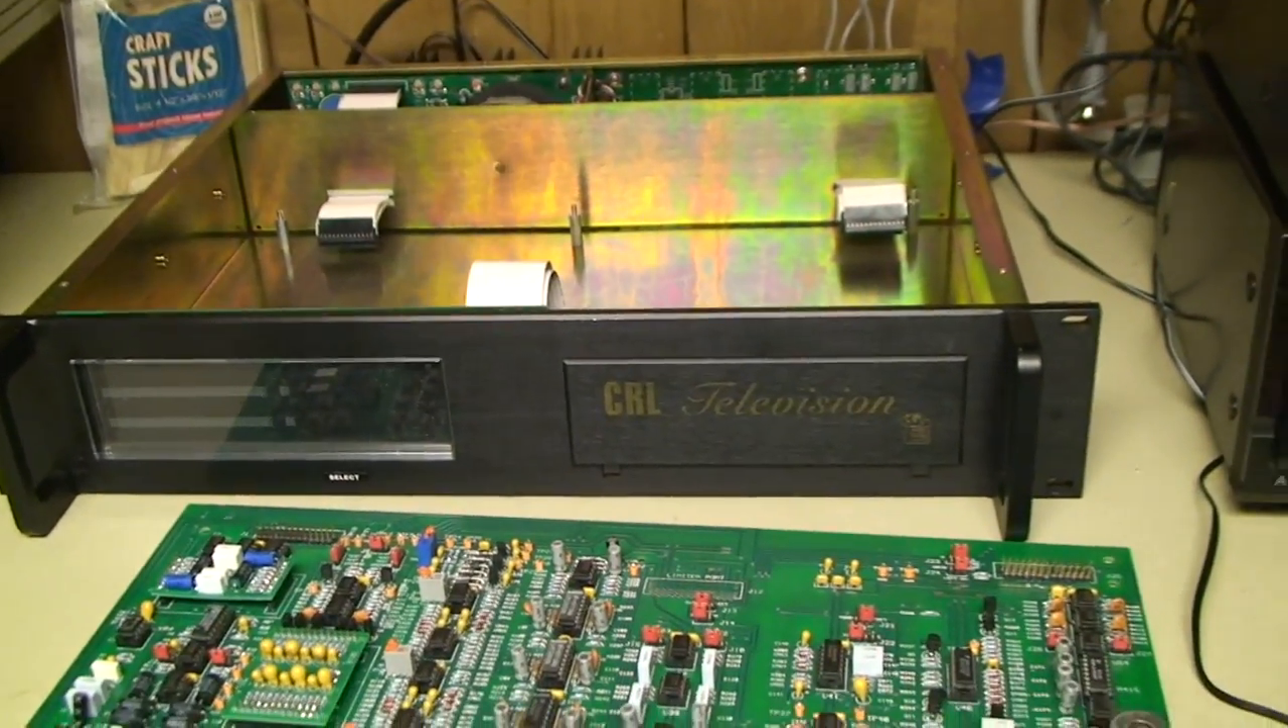And there it is, folks, the entire working circuit board, except for the power supply and front panel sections, out of a CRL Systems TVS3001 television audio processor automatic gain controller.